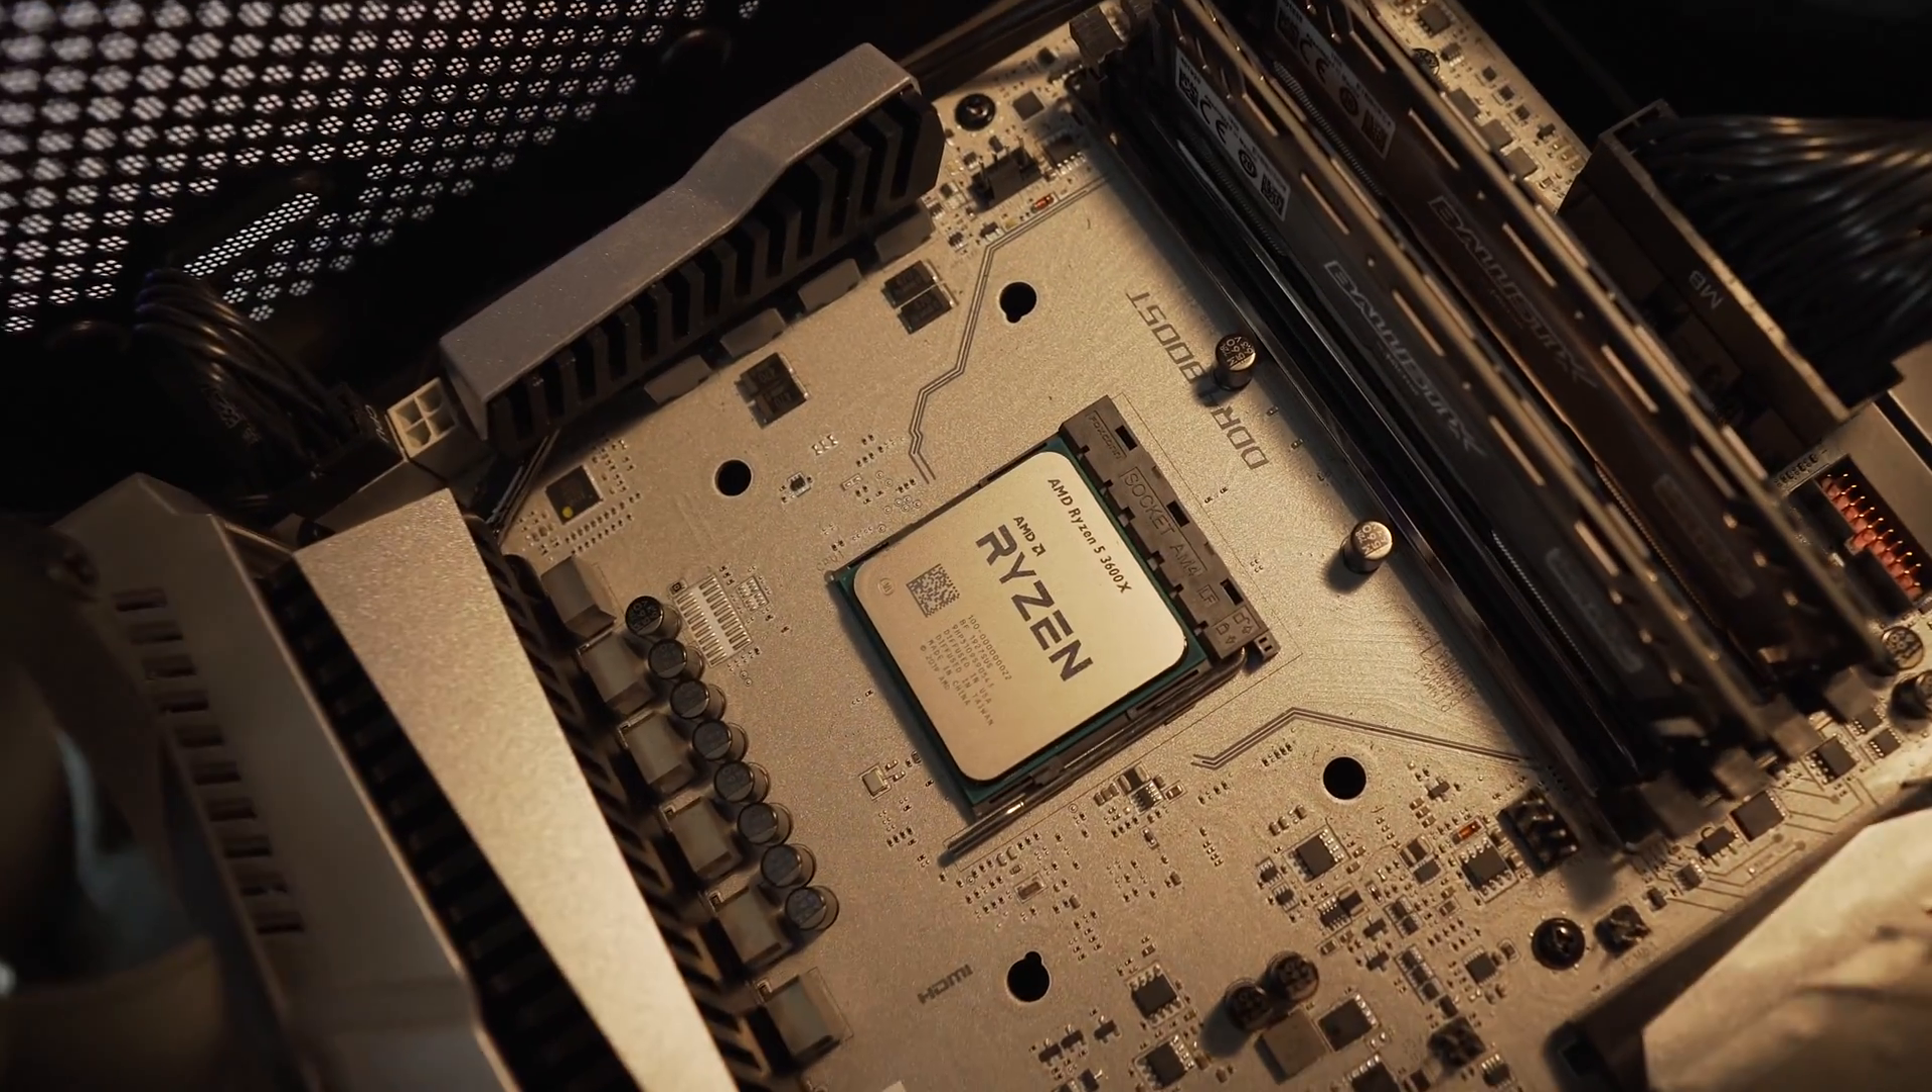All righty we have now installed the Ryzen 3600x.